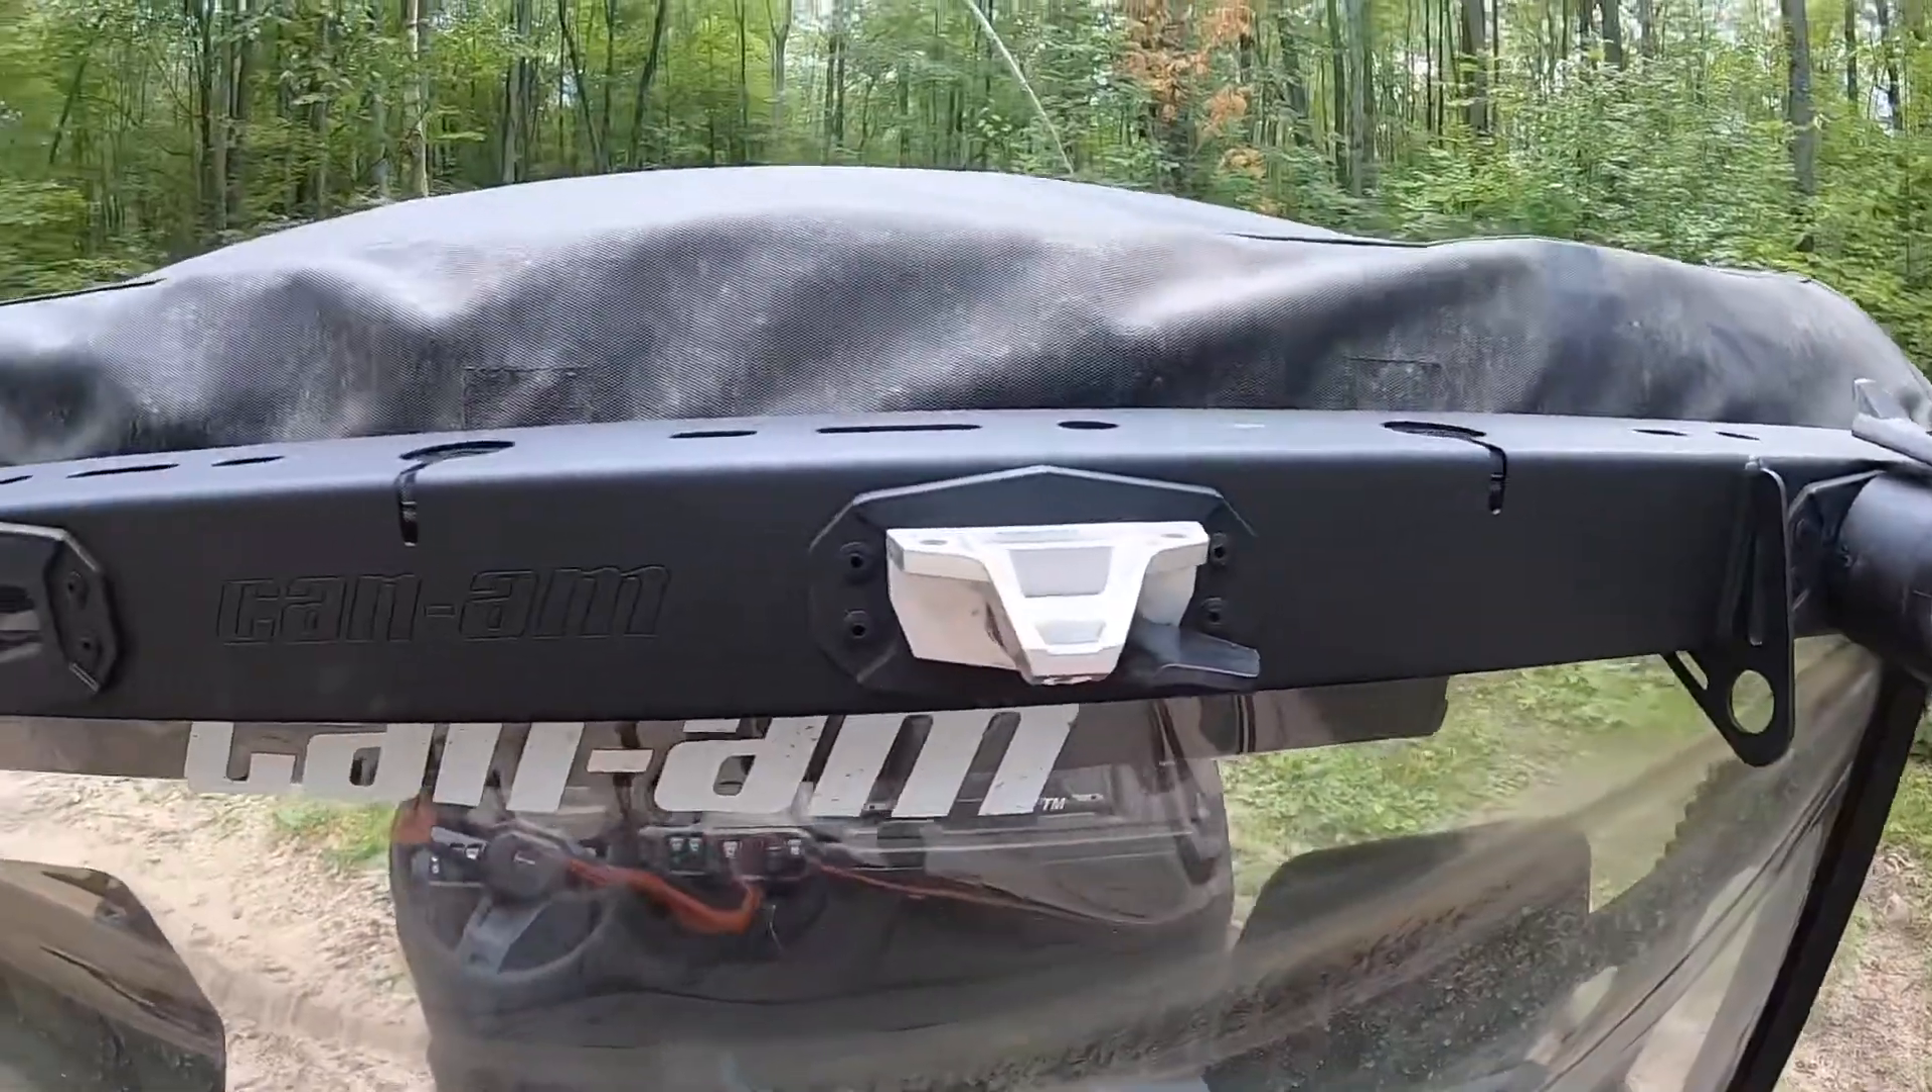All right, so here we have the tool holder mounted to the bar.